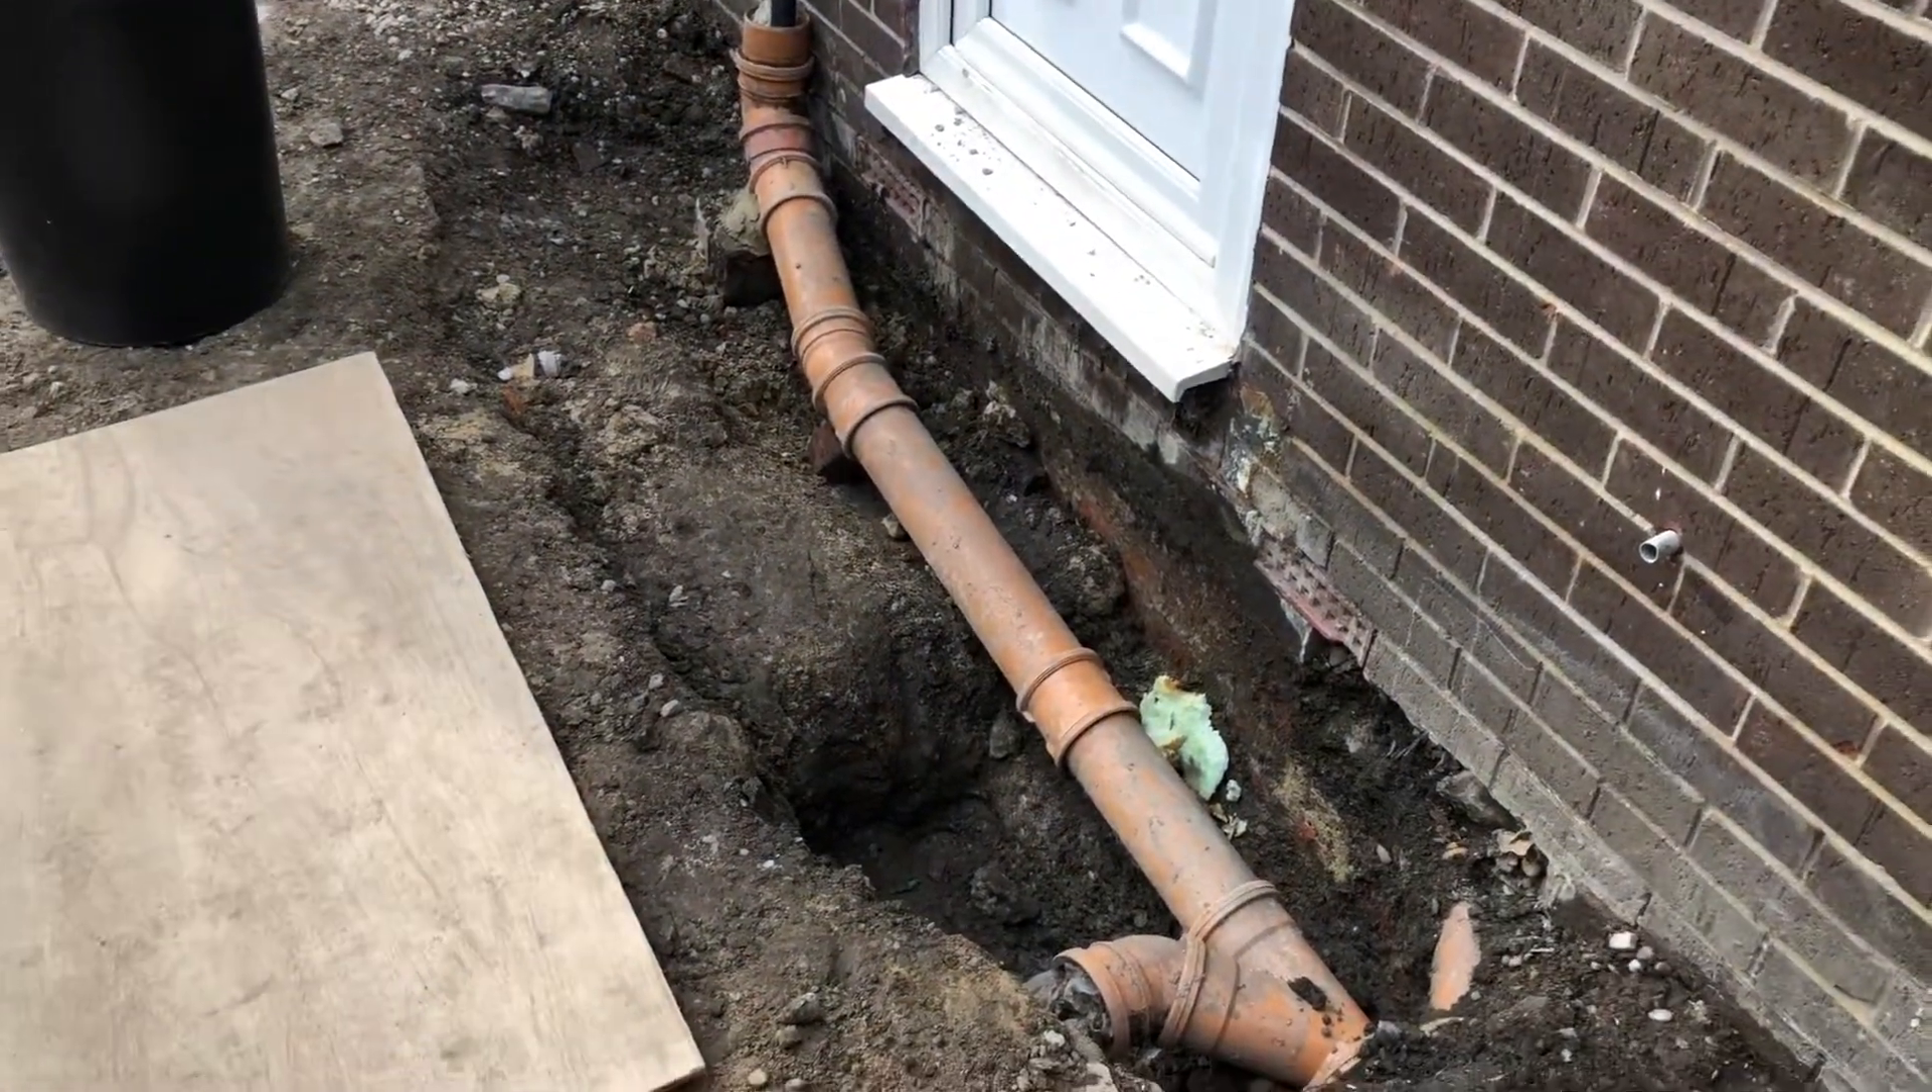Most of the new pipe work is in, ready for digging out for the foundations for our new sunroom.